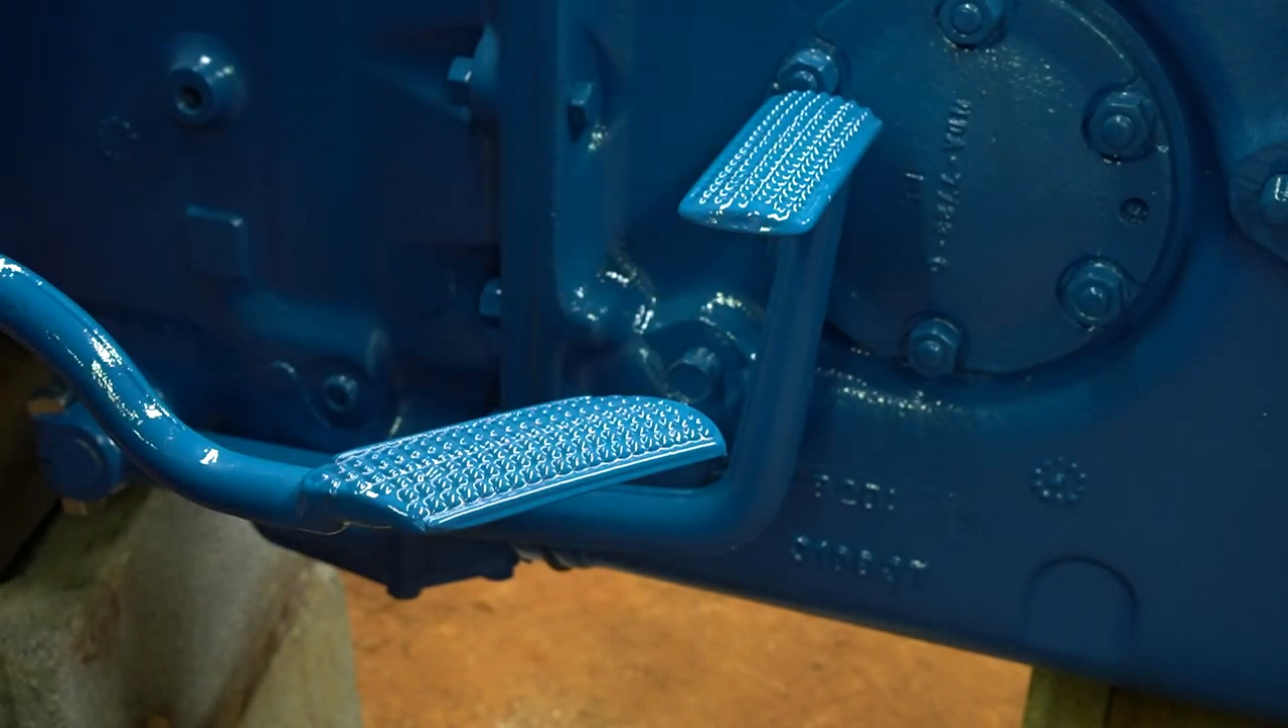See, now we can see that our pedal heights are way different.